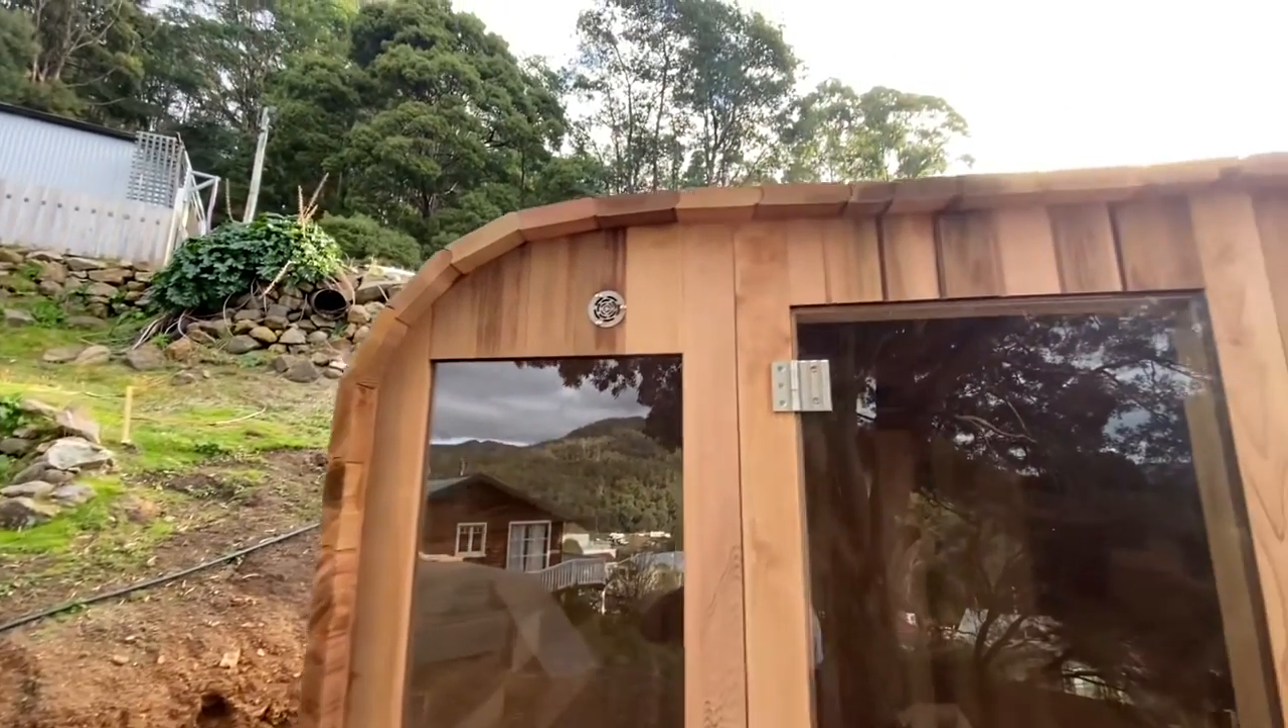So we put all of the staves in place.